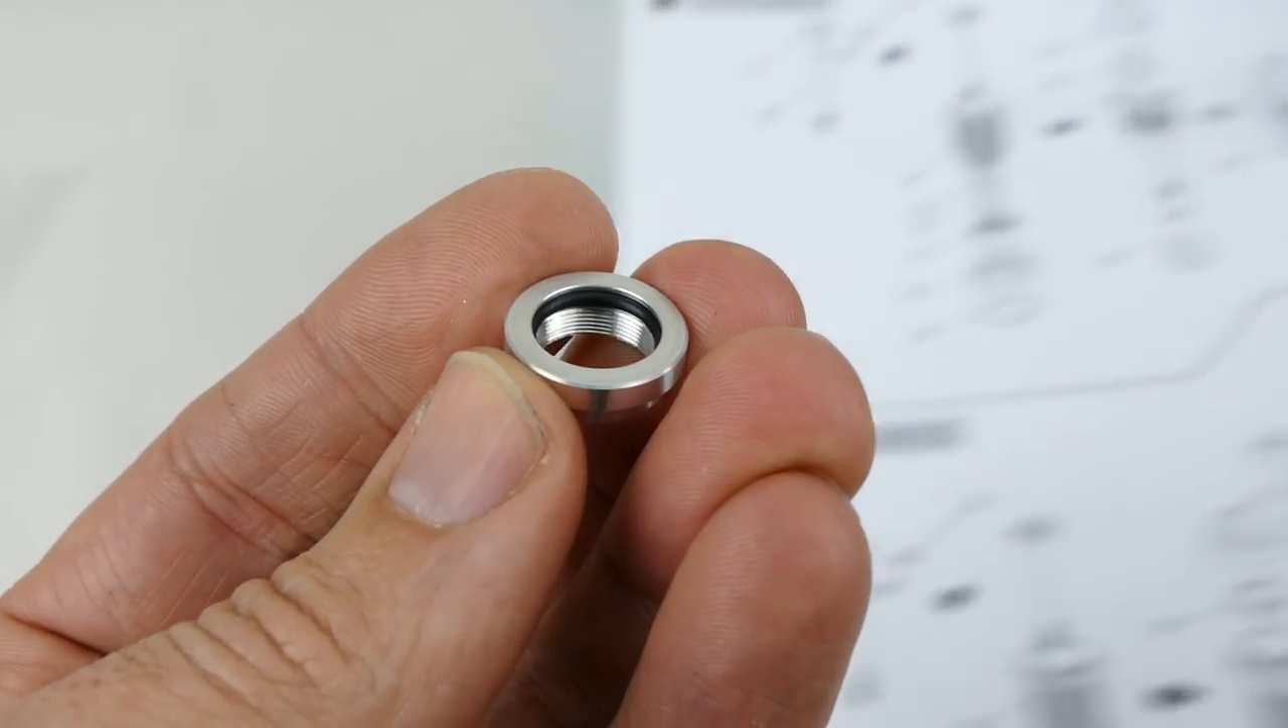And this O -ring fits inside this small channel, just like that.